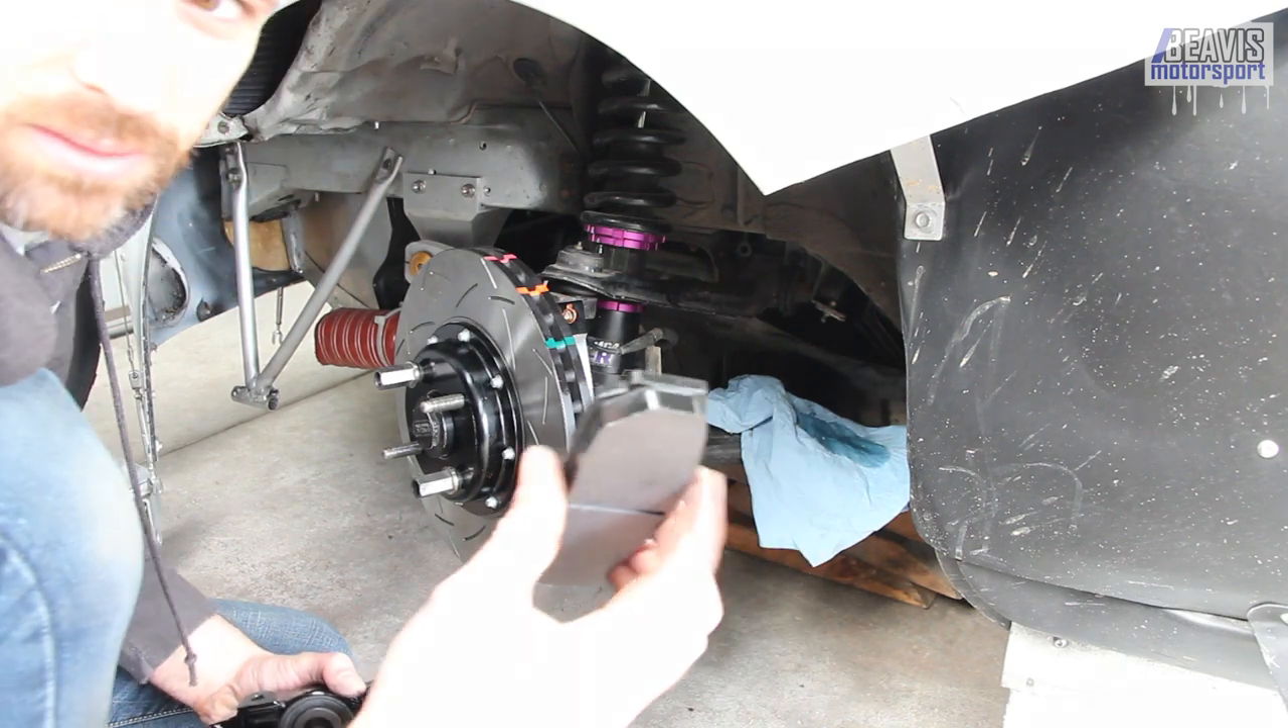You've also got your pads you can put those in later they don't need to go in just yet.